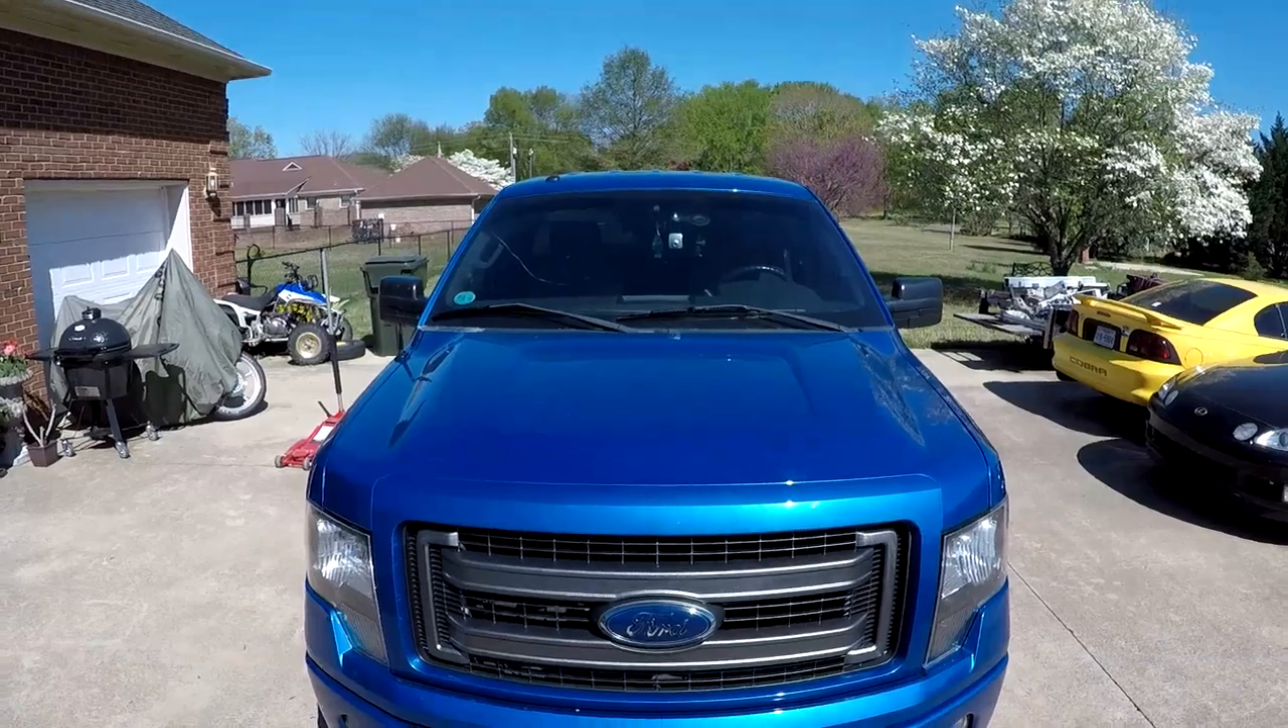And just like that, the grill's back in the truck.